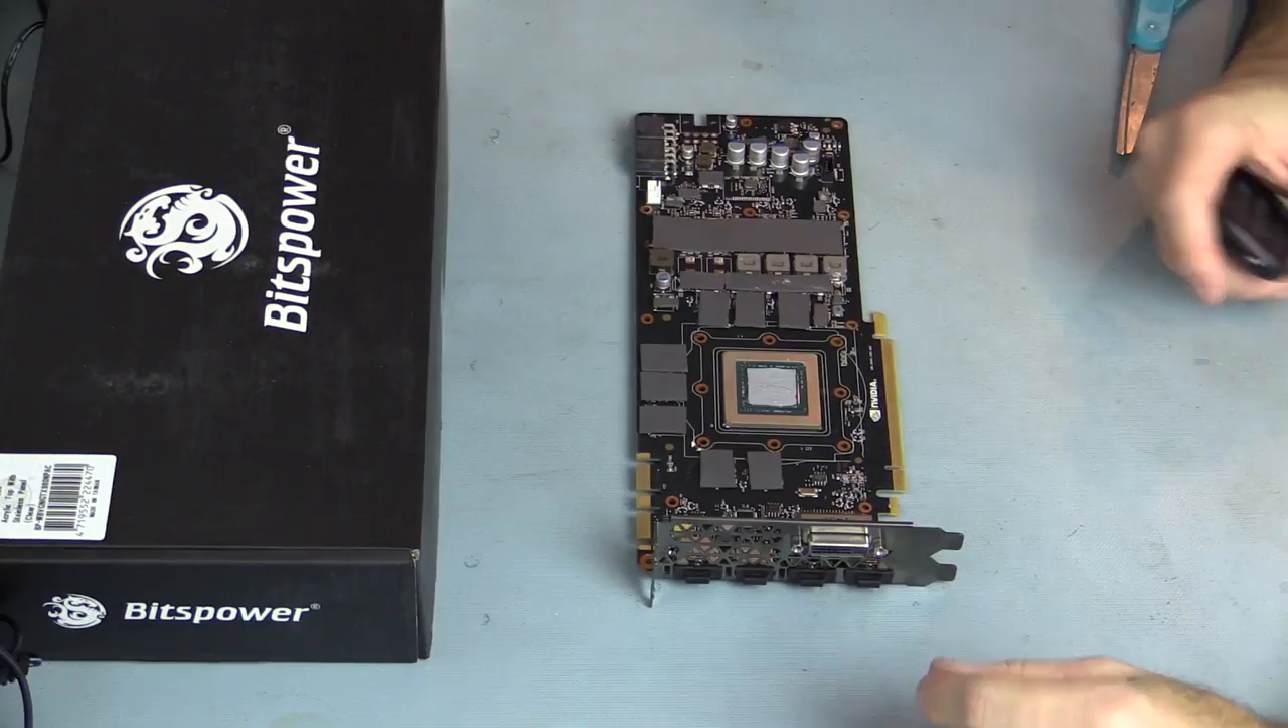I have all the pads cut and applied and i did put a dab of thermal paste on each on each of the uh chips.